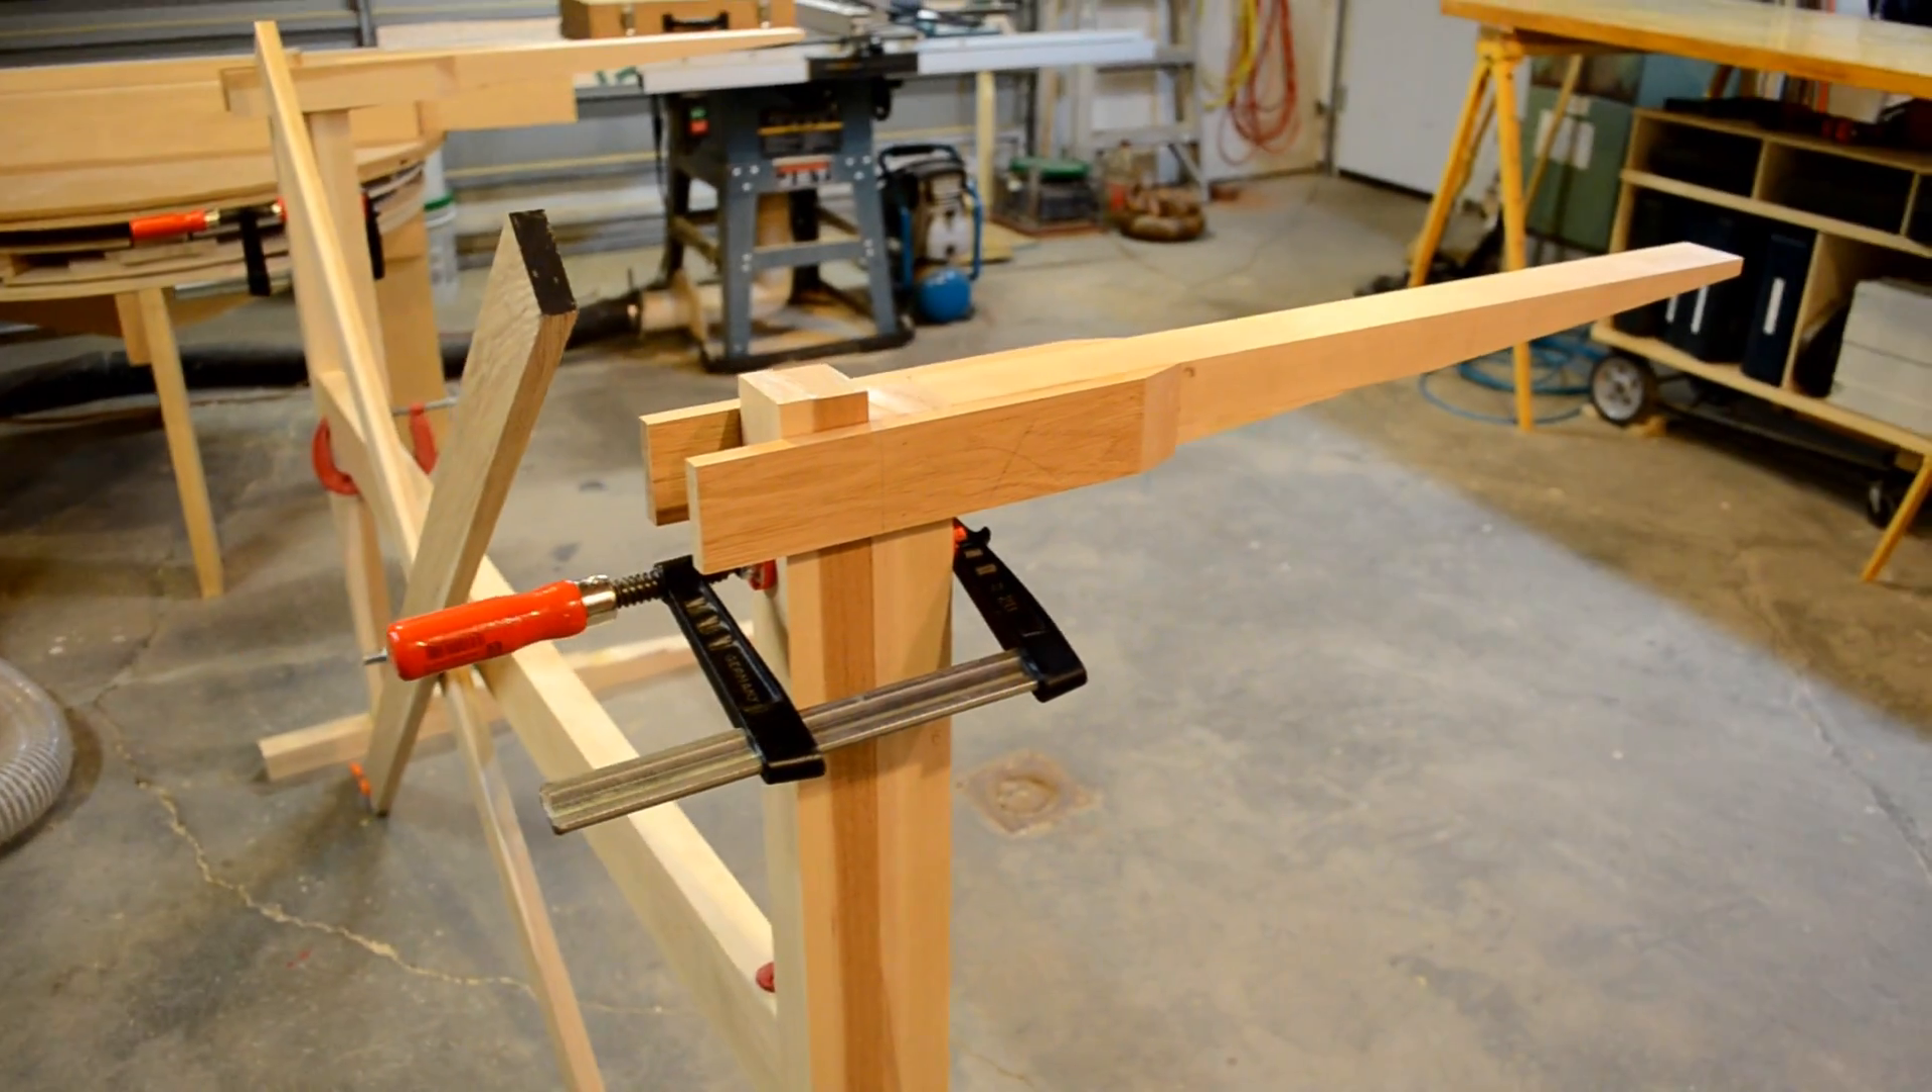I'll first note that while the major pieces are built and assembled, they're not actually attached with fasteners so we've got clamps holding everything together.